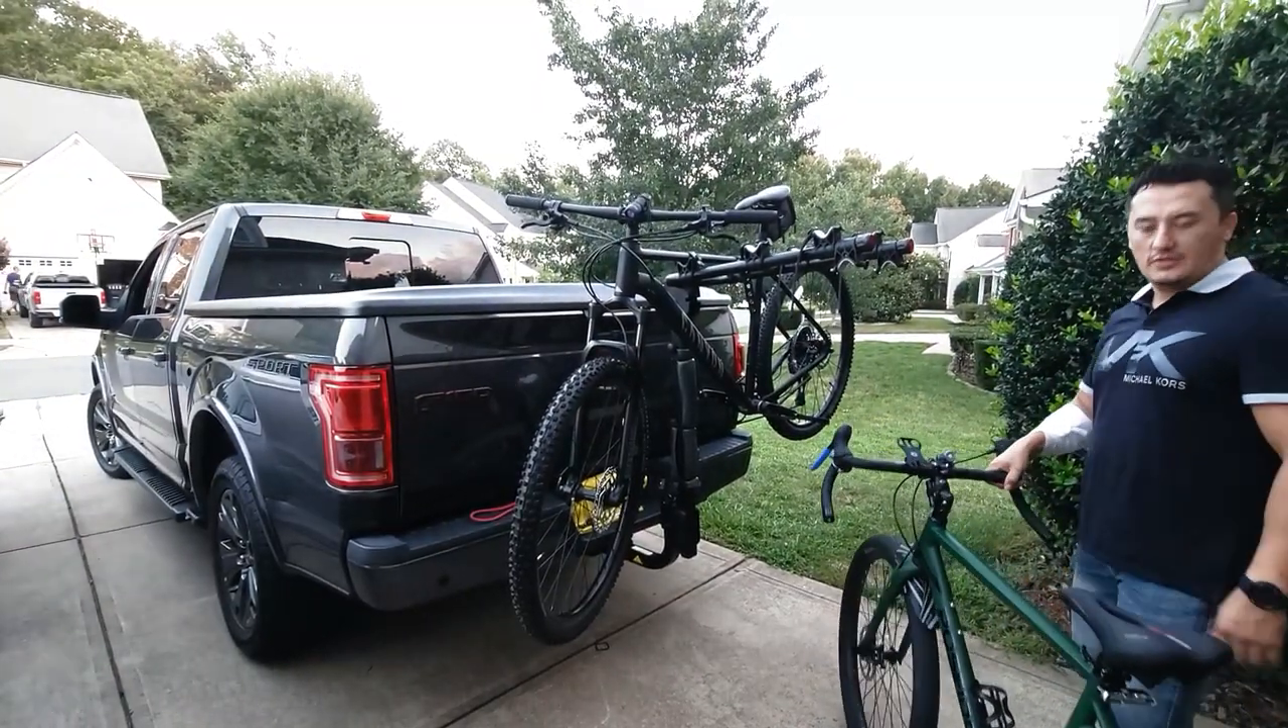That's it bike is mounted.